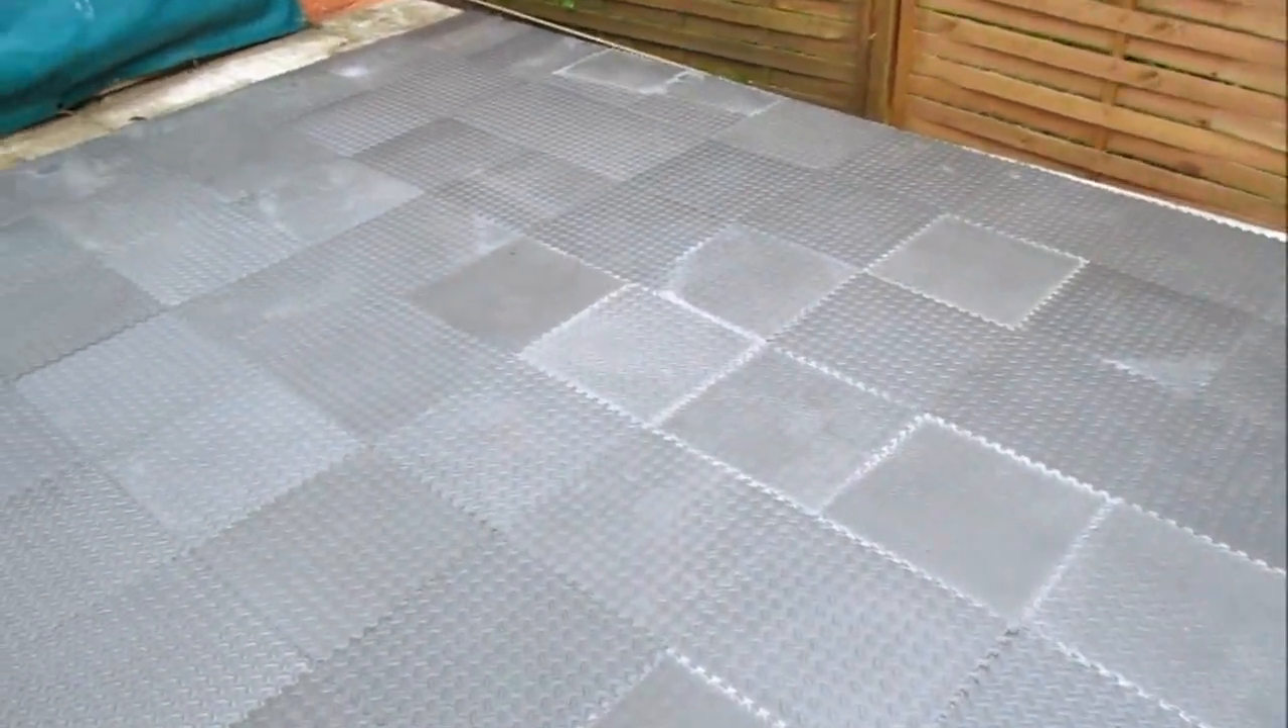Bon eh bien voilà les dalles sont en place.